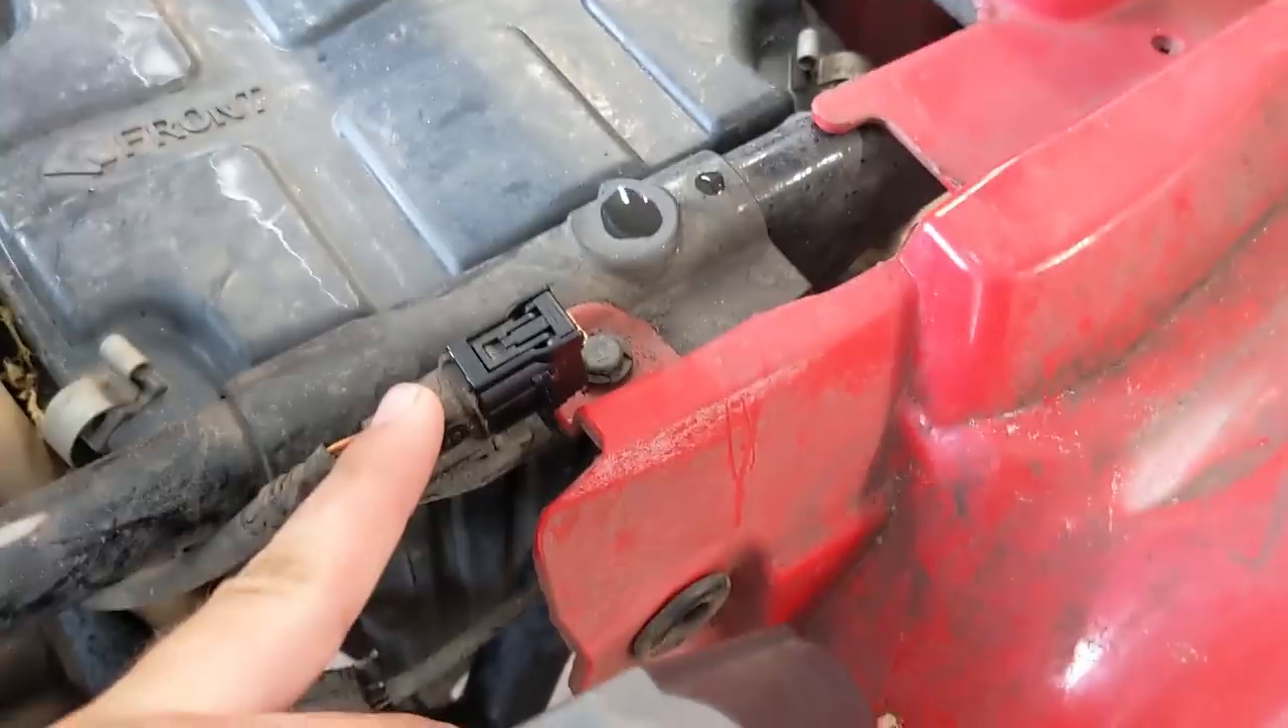So there's the O2 delete plugged in and snapped in place.